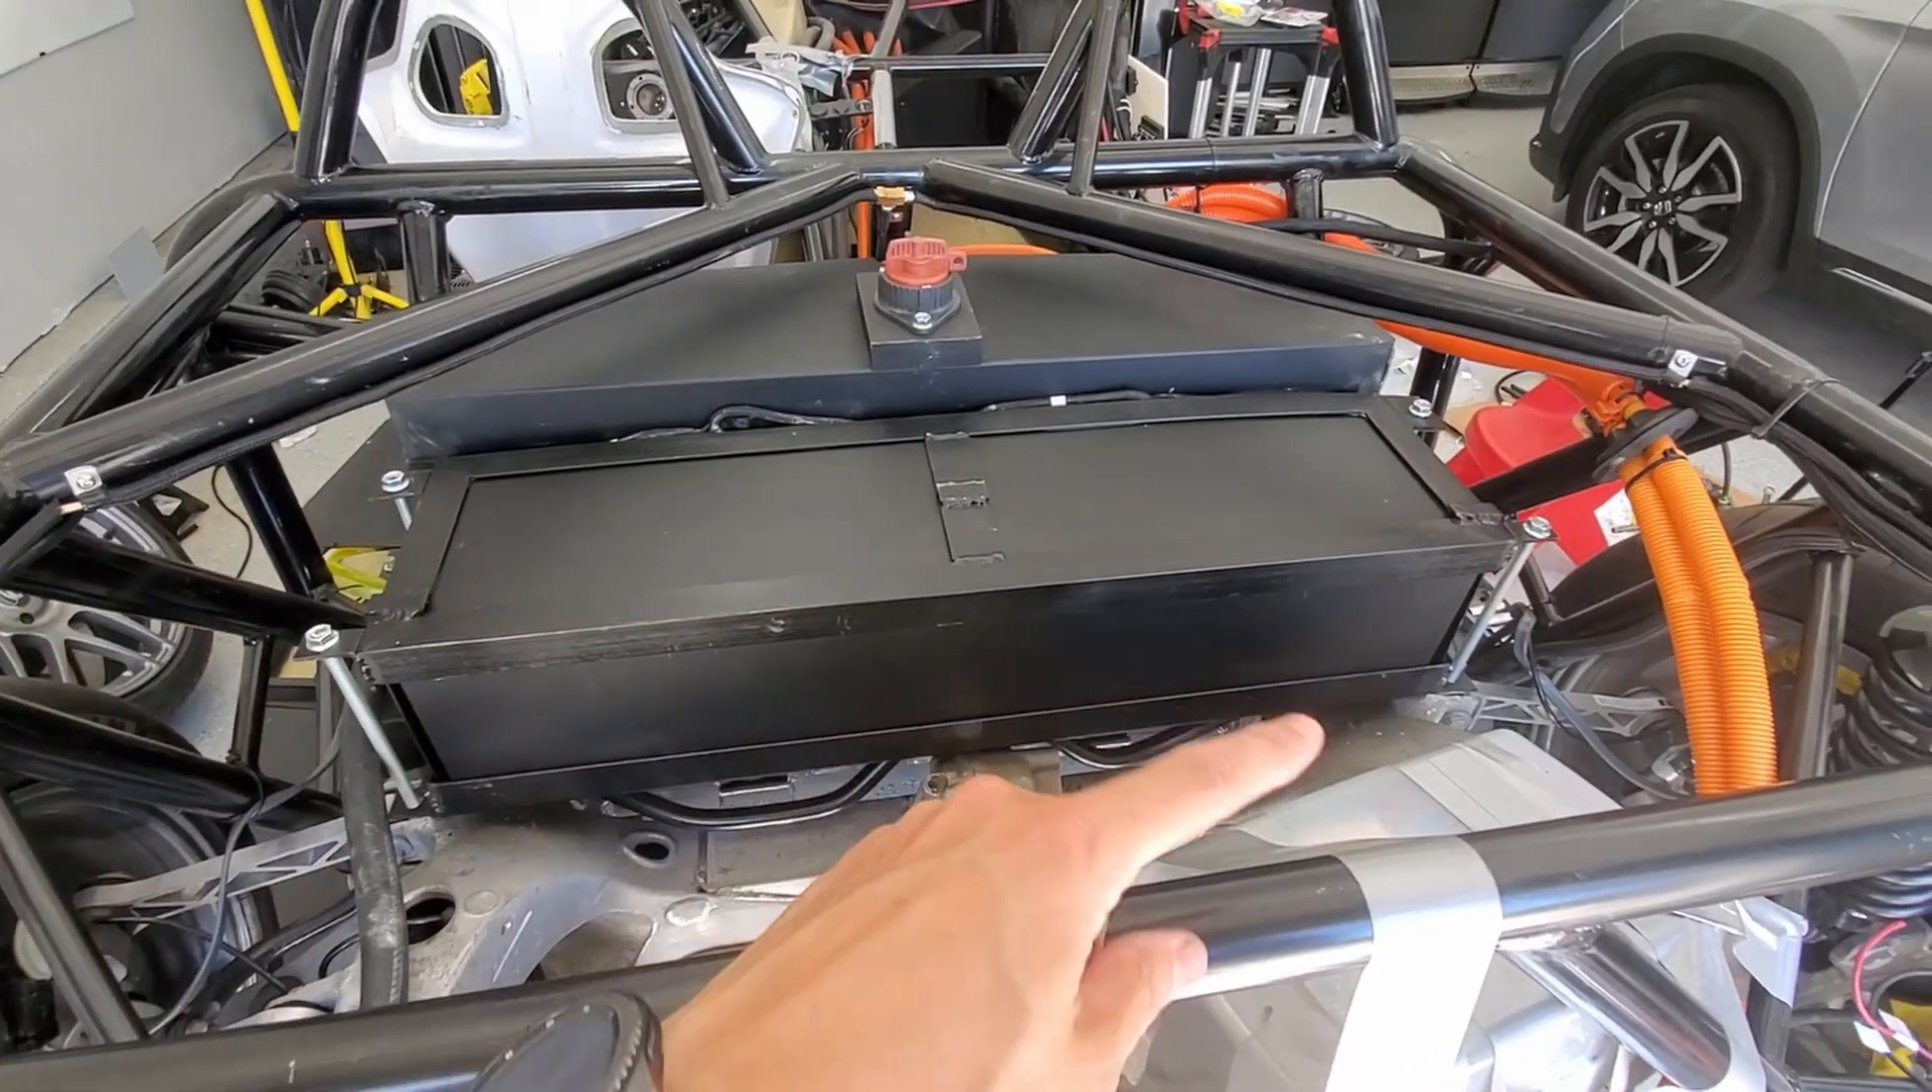Here is the back battery box, kind of all buttoned up. Got it cinched down with those four bolts, two batteries, cooling plates, cooling, BMS wires, everything.